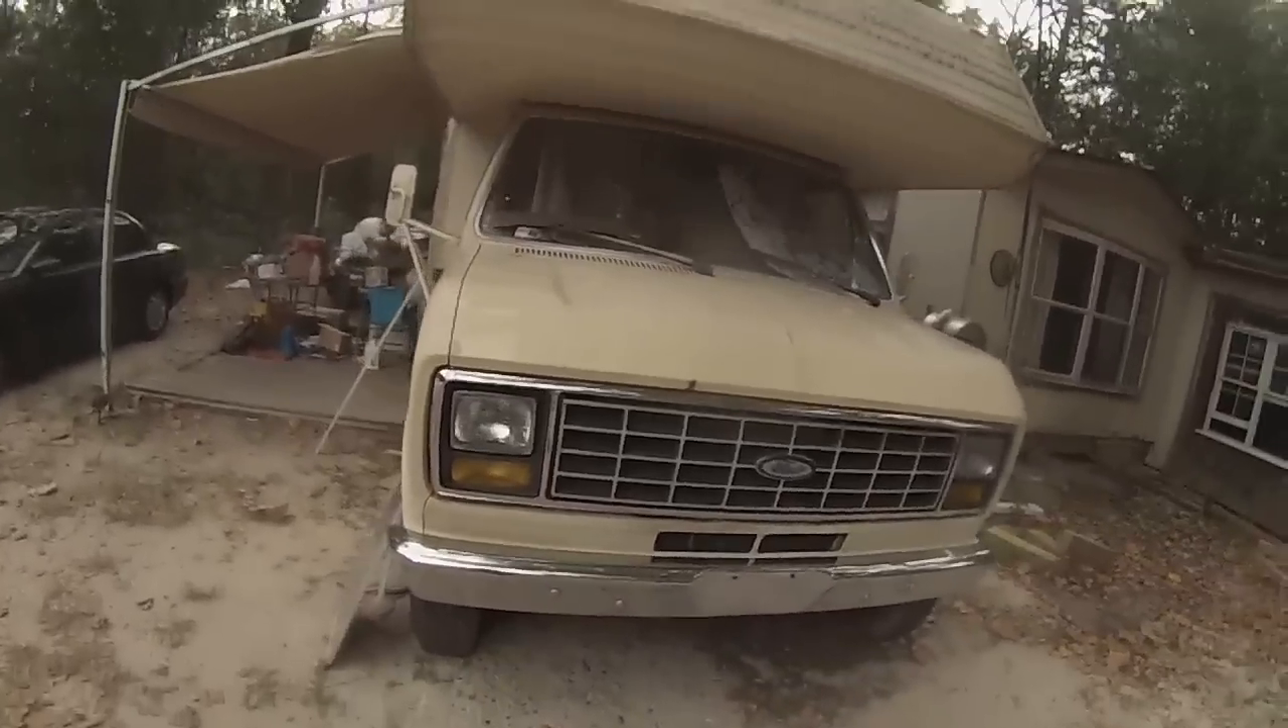Well, I have the grill in now and, um, I went ahead and washed the whole, uh, front area and scrubbed it down and everything.